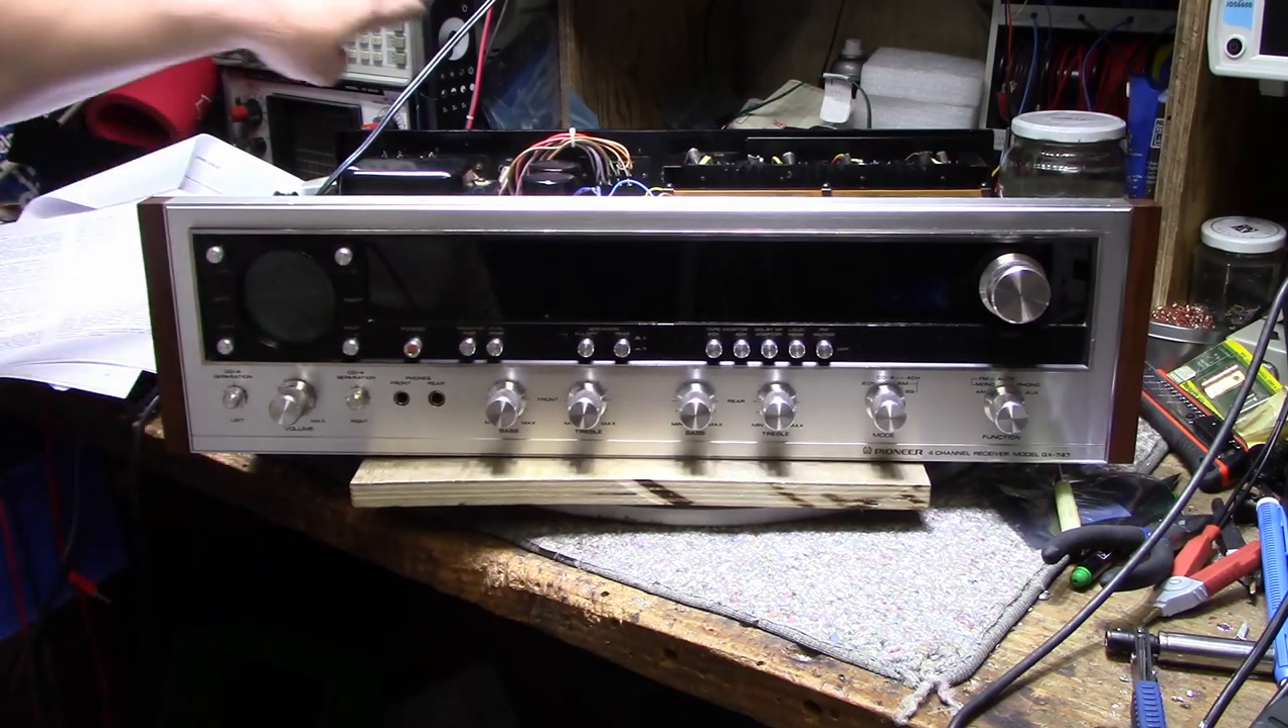I got the front back together and it's starting to look good.